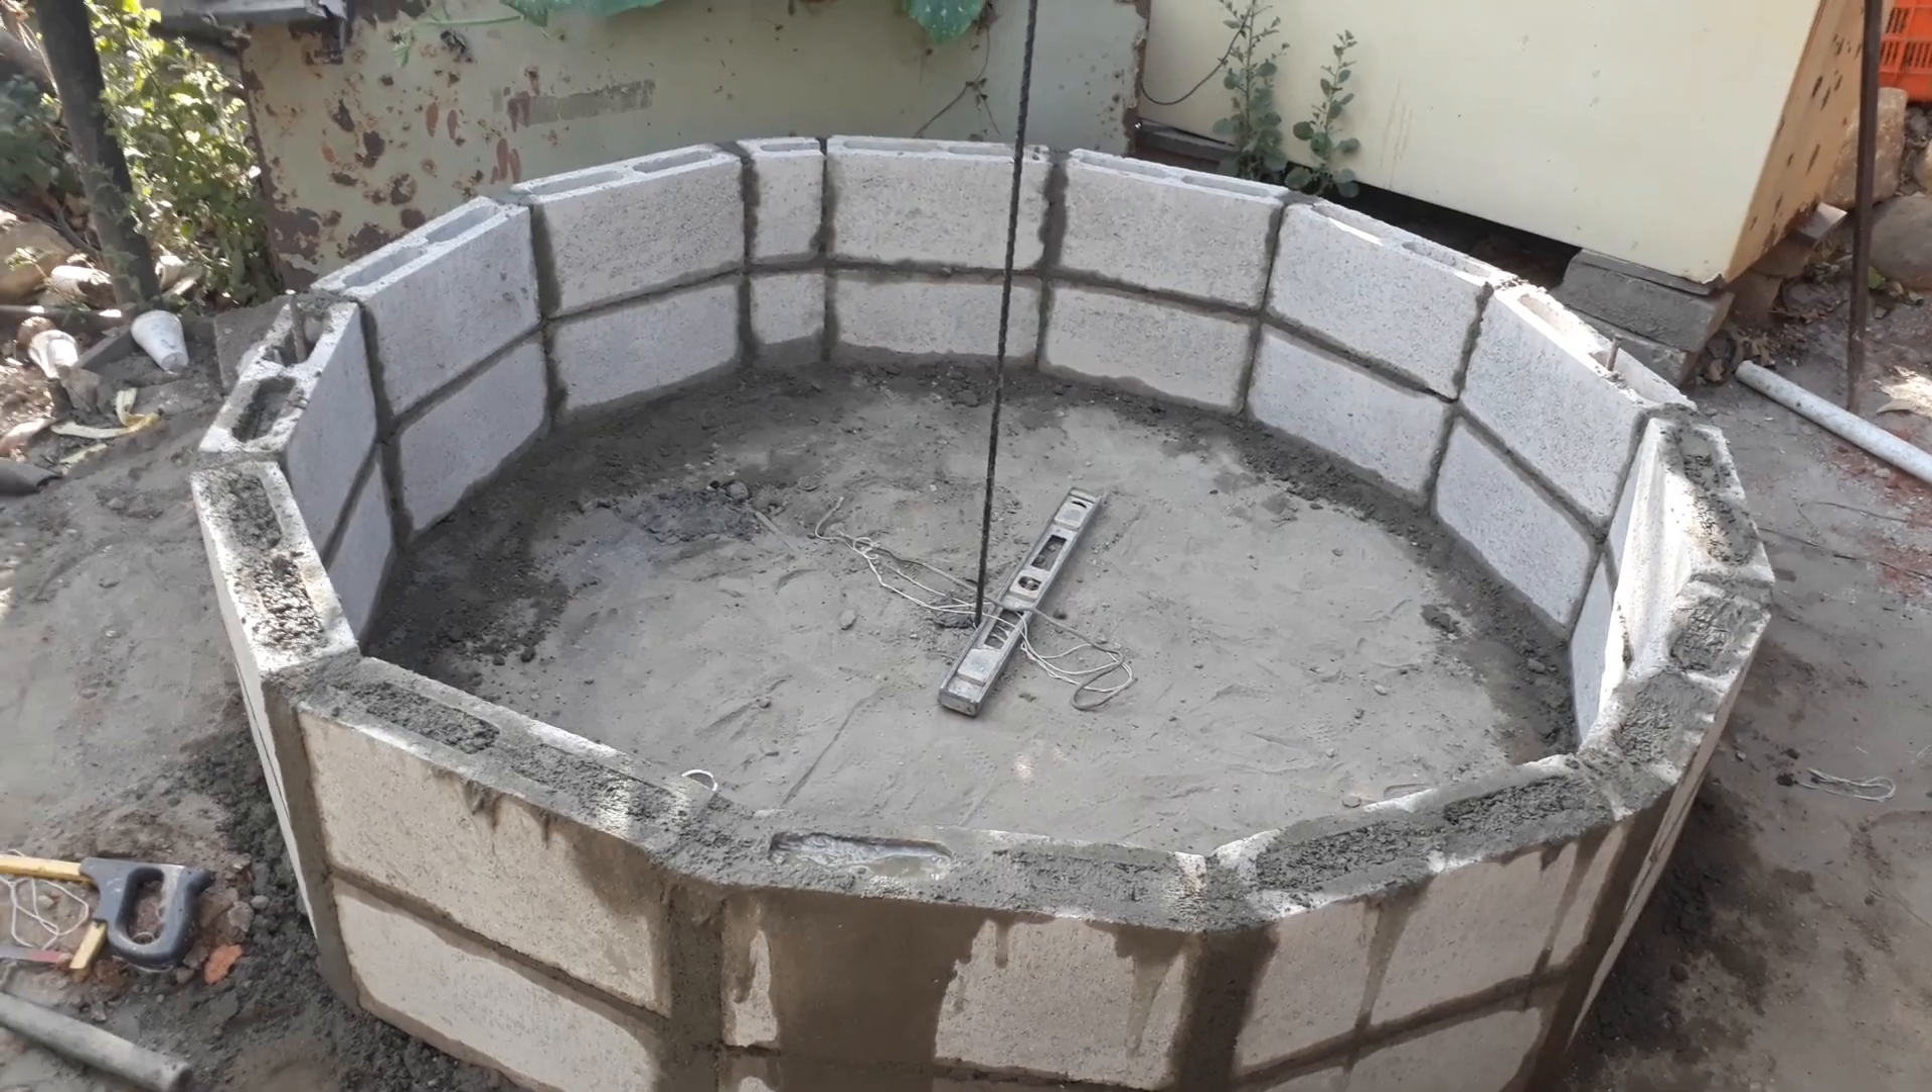Pueden ver ahí están ya pegadas las dos hiladas de bloque que les comenté que iba a llevar de altura.